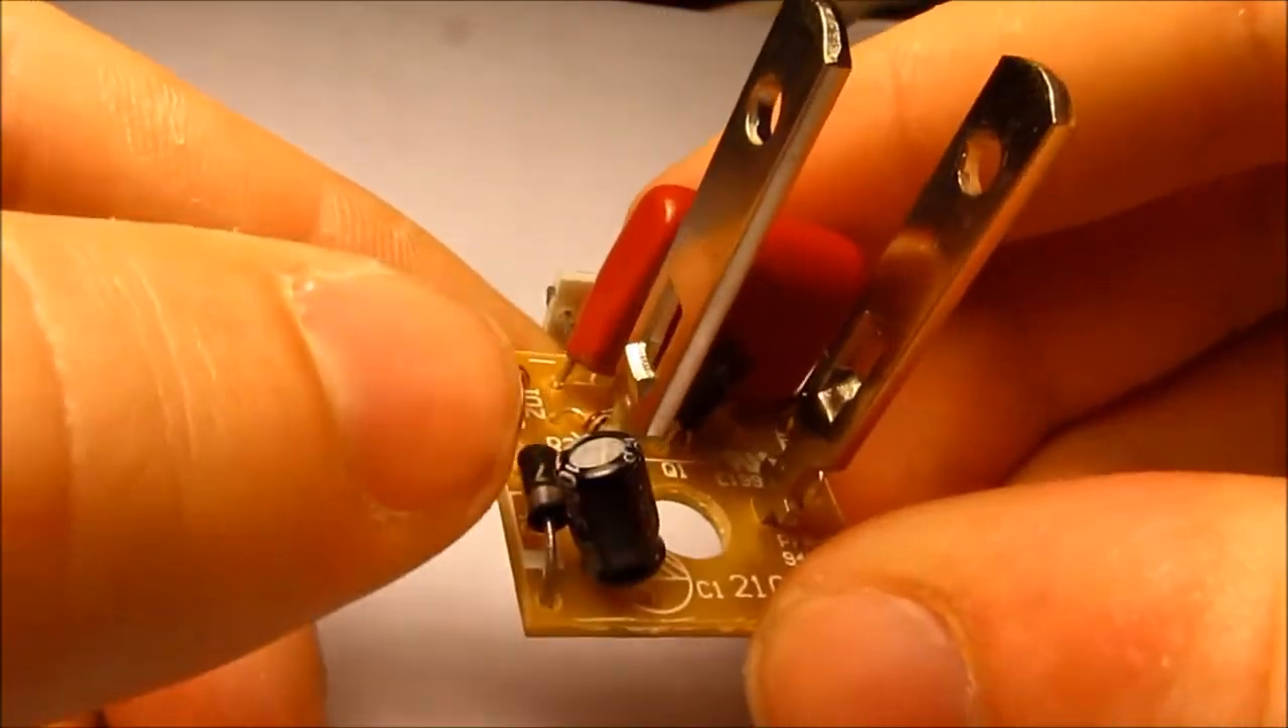Got the circuit board removed from the case and that's all there is.